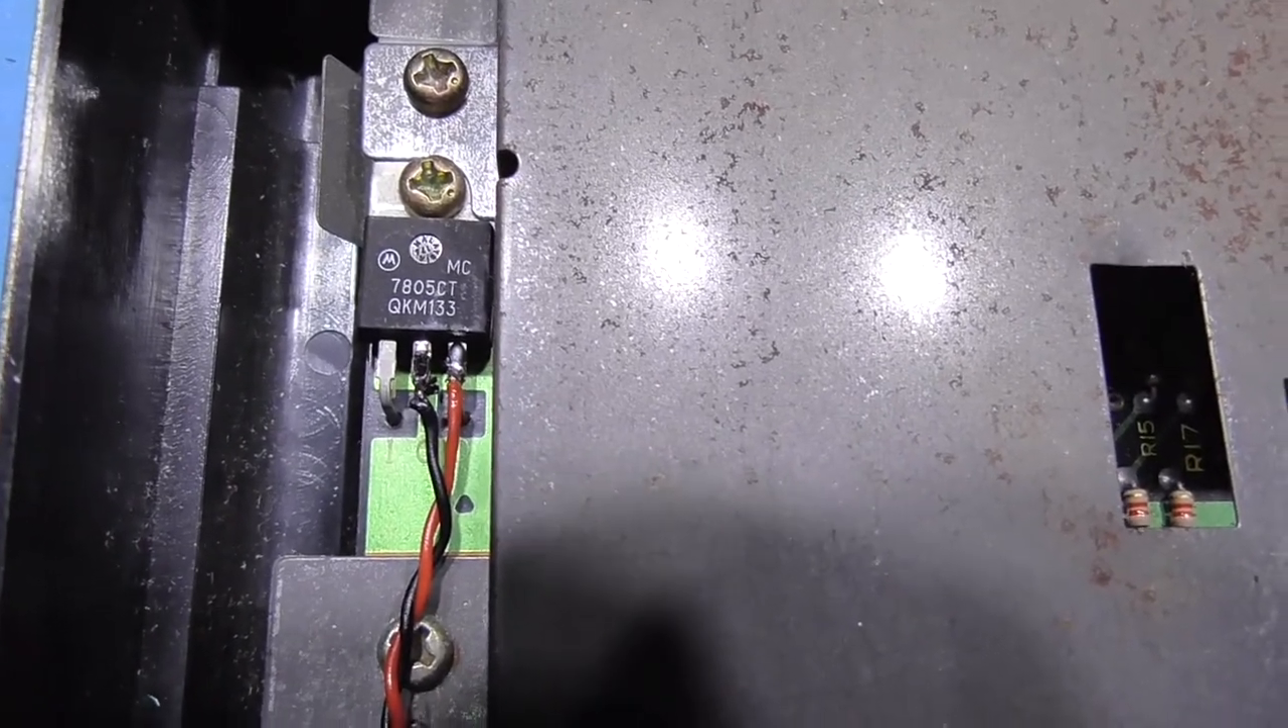As you can see I'm all wired into the voltage regulator.